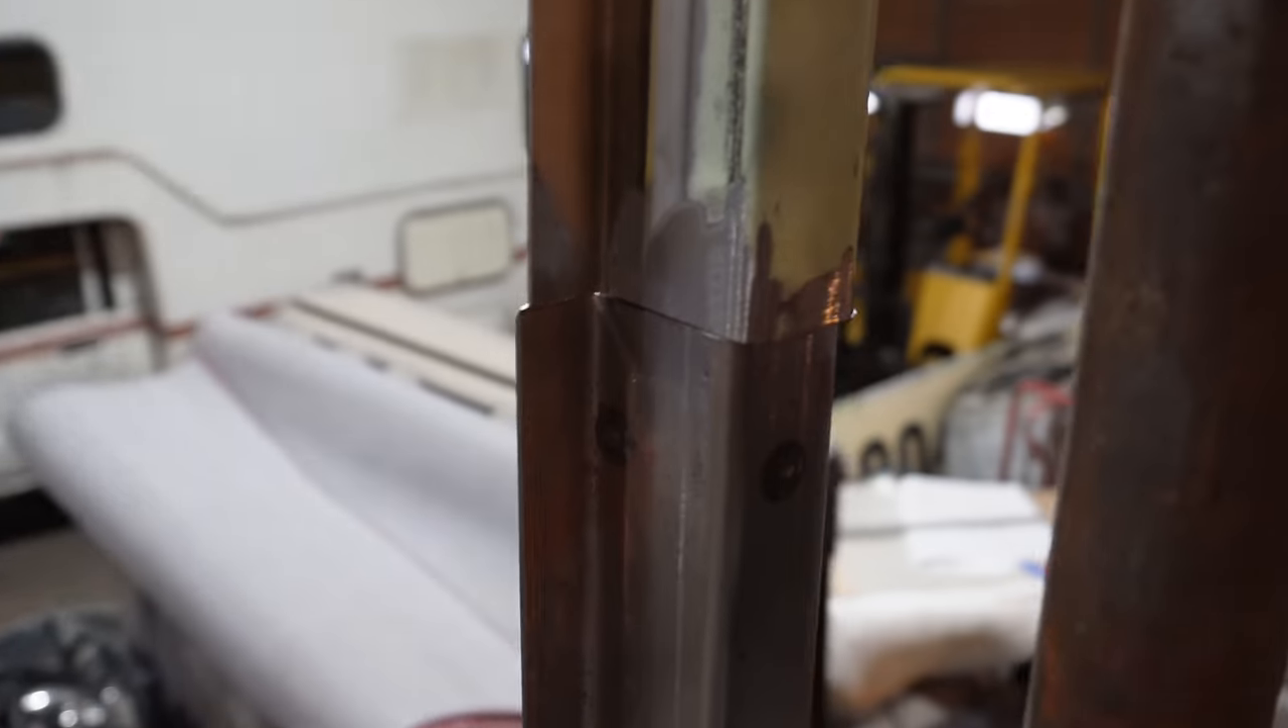And then we went ahead and just stuck all of these awesome hat channel extensions right in place.